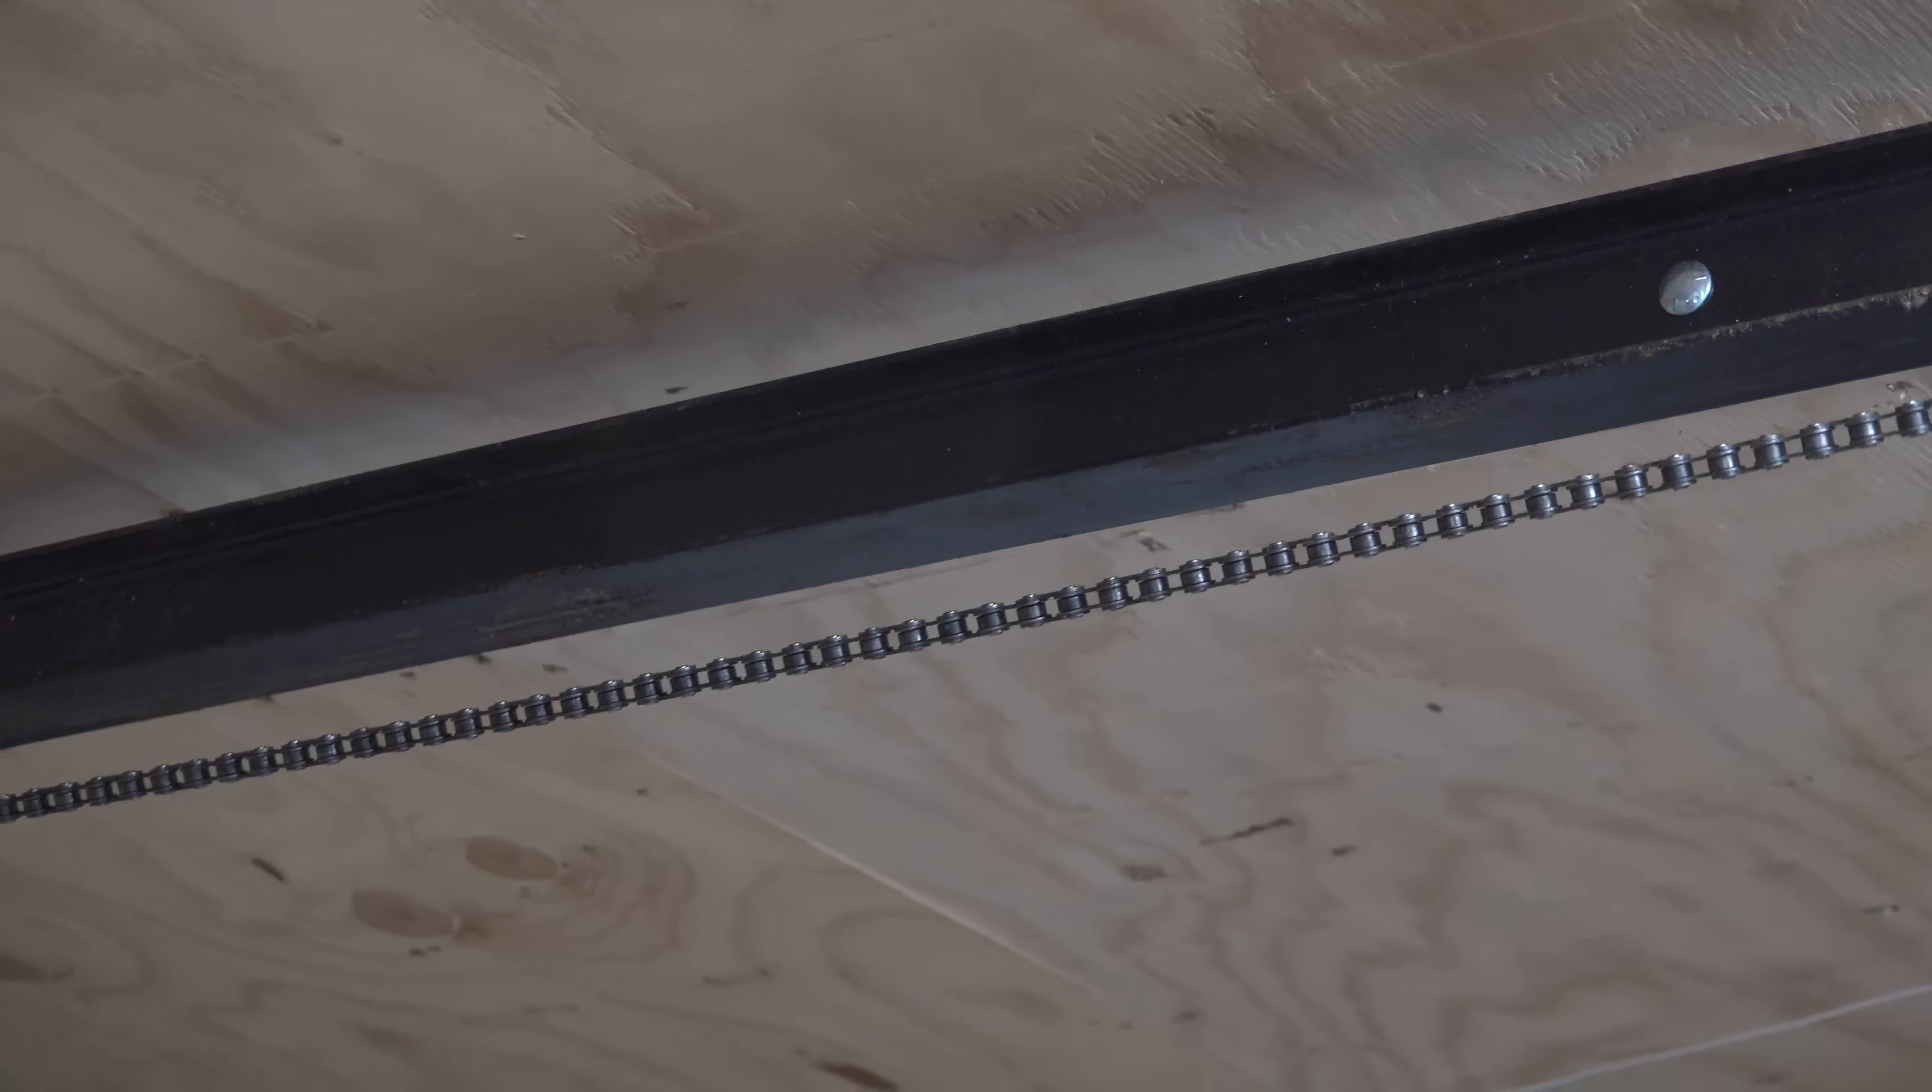Just go in your garage look up at your chain and make sure that you've got the correct sag in the middle but it definitely should not be going below the rail or looking anything like one of my doors as you can see here.